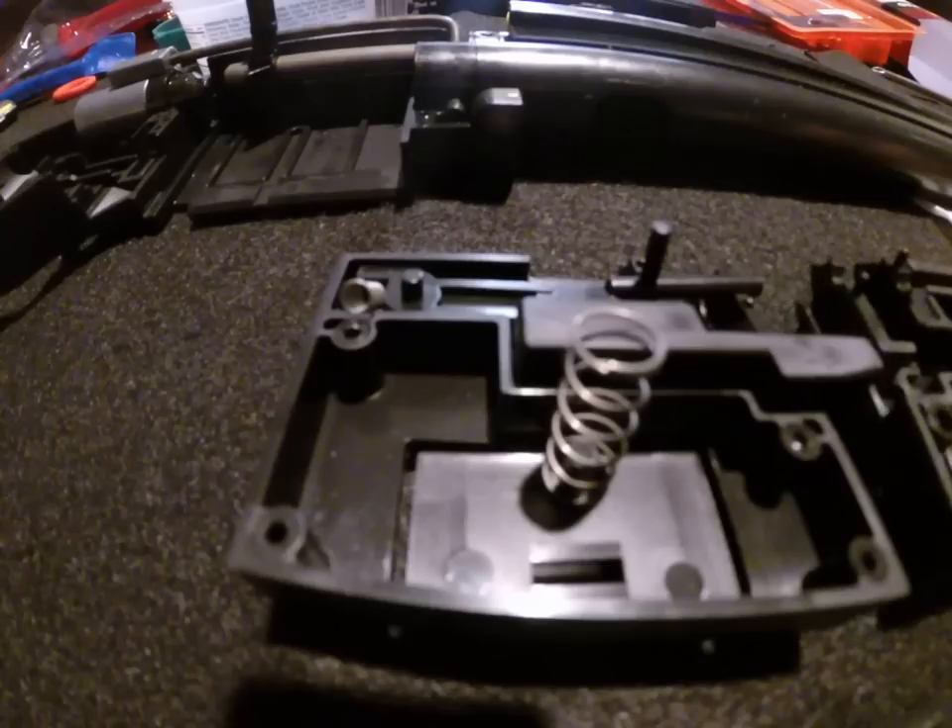Okay, so this is what the magazine looks like when it's disassembled.